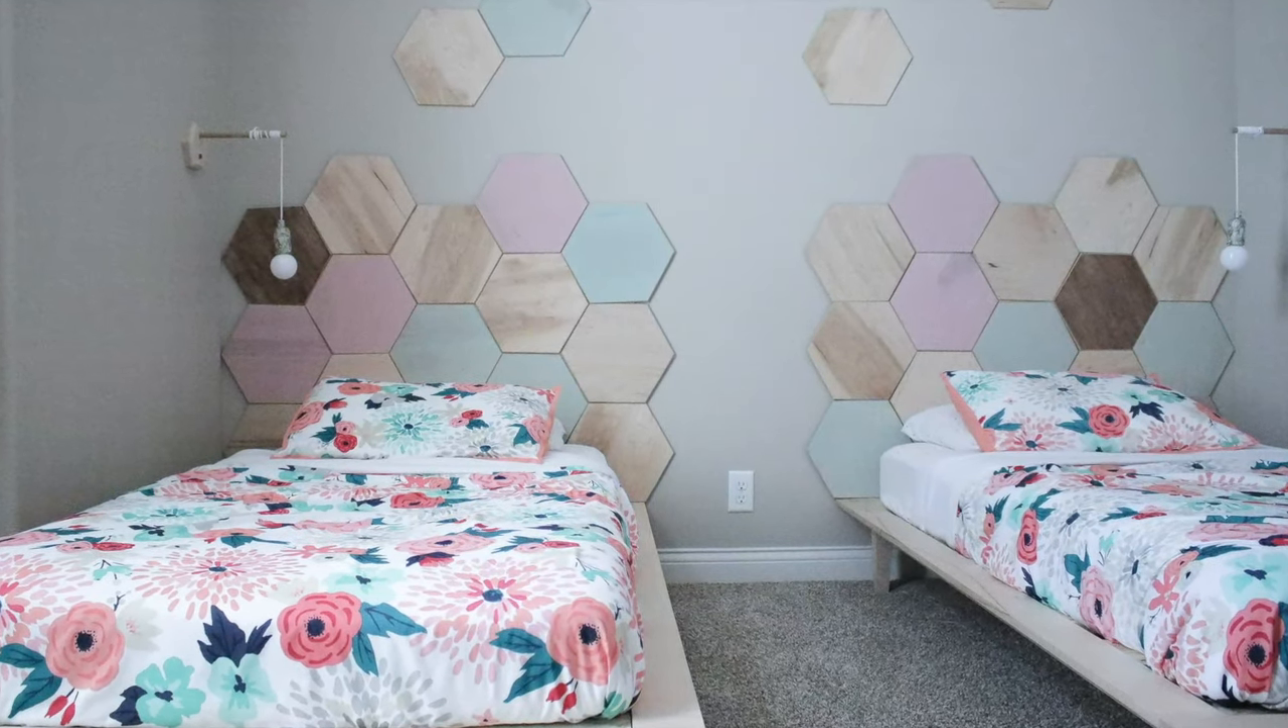After we put all the tiles on my wife made the beds and there they are the modern platform beds for my girls with hexagon headboards that you can rearrange in any pattern or shape that you want.